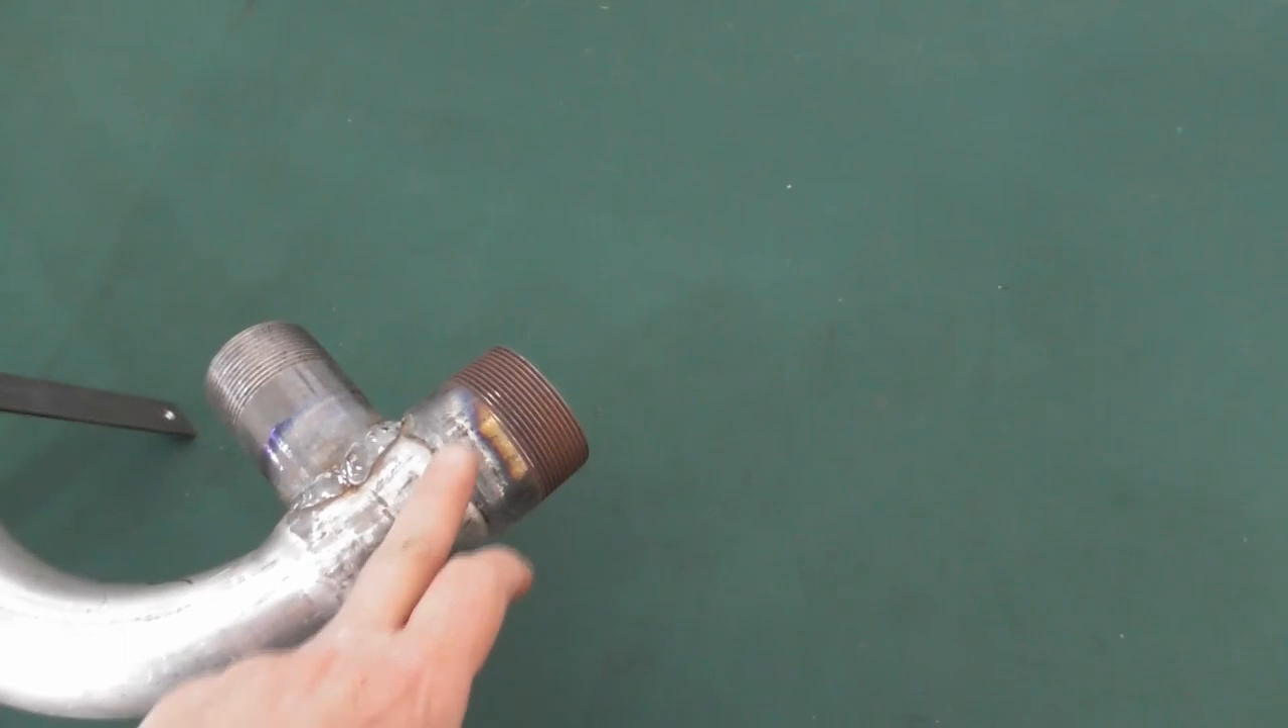And then we welded on the 2 inch half coupler that goes out.